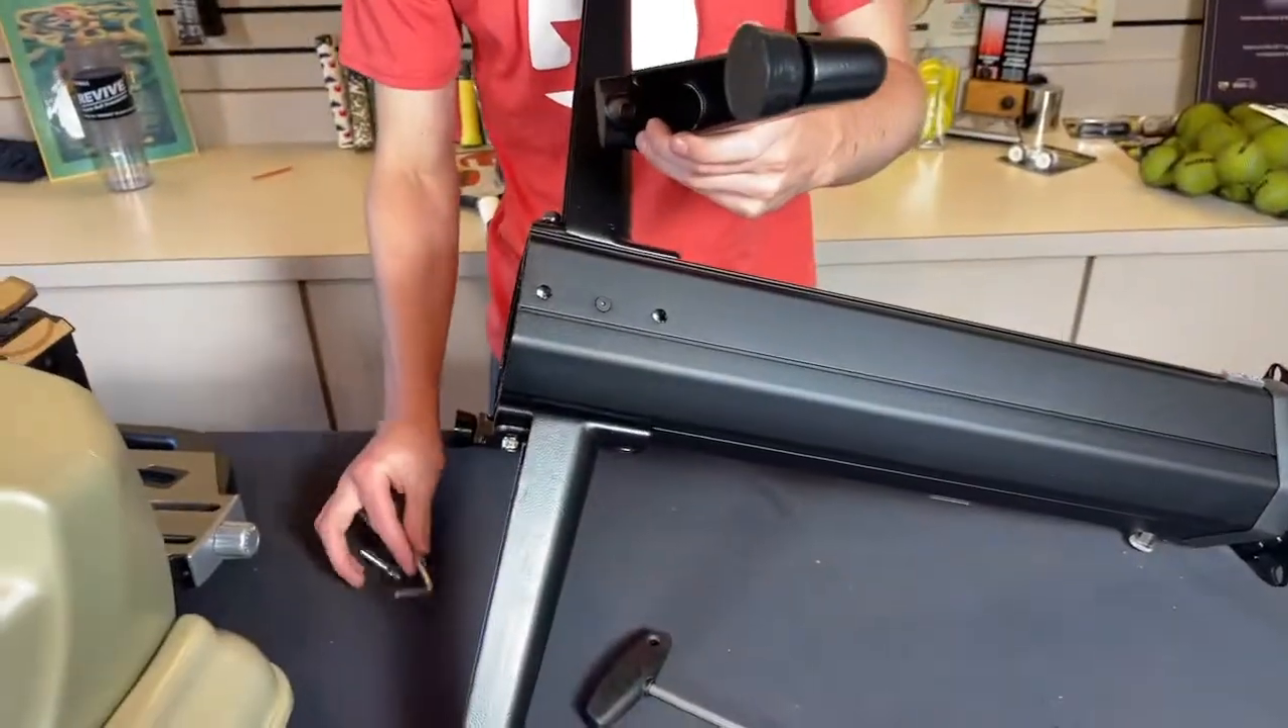I've started to put the base together here, but I'm going to show how to attach the last leg here.